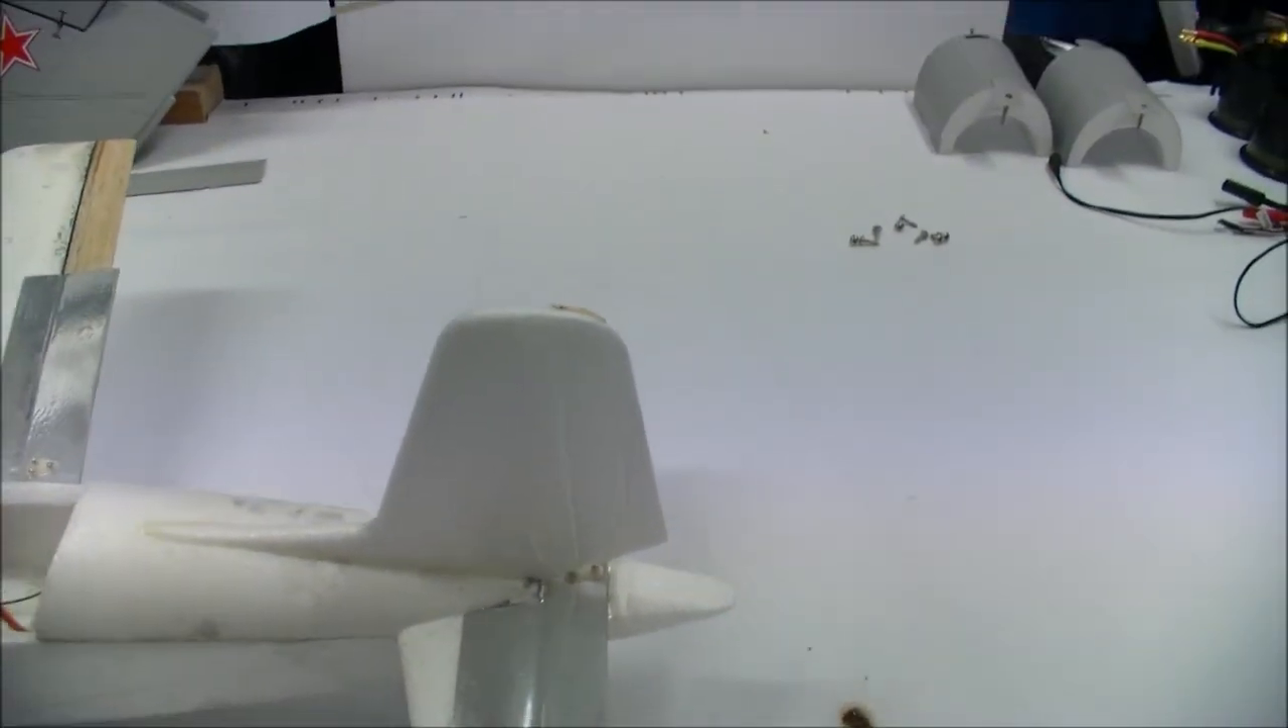The vertical stabiliser is now glued on.